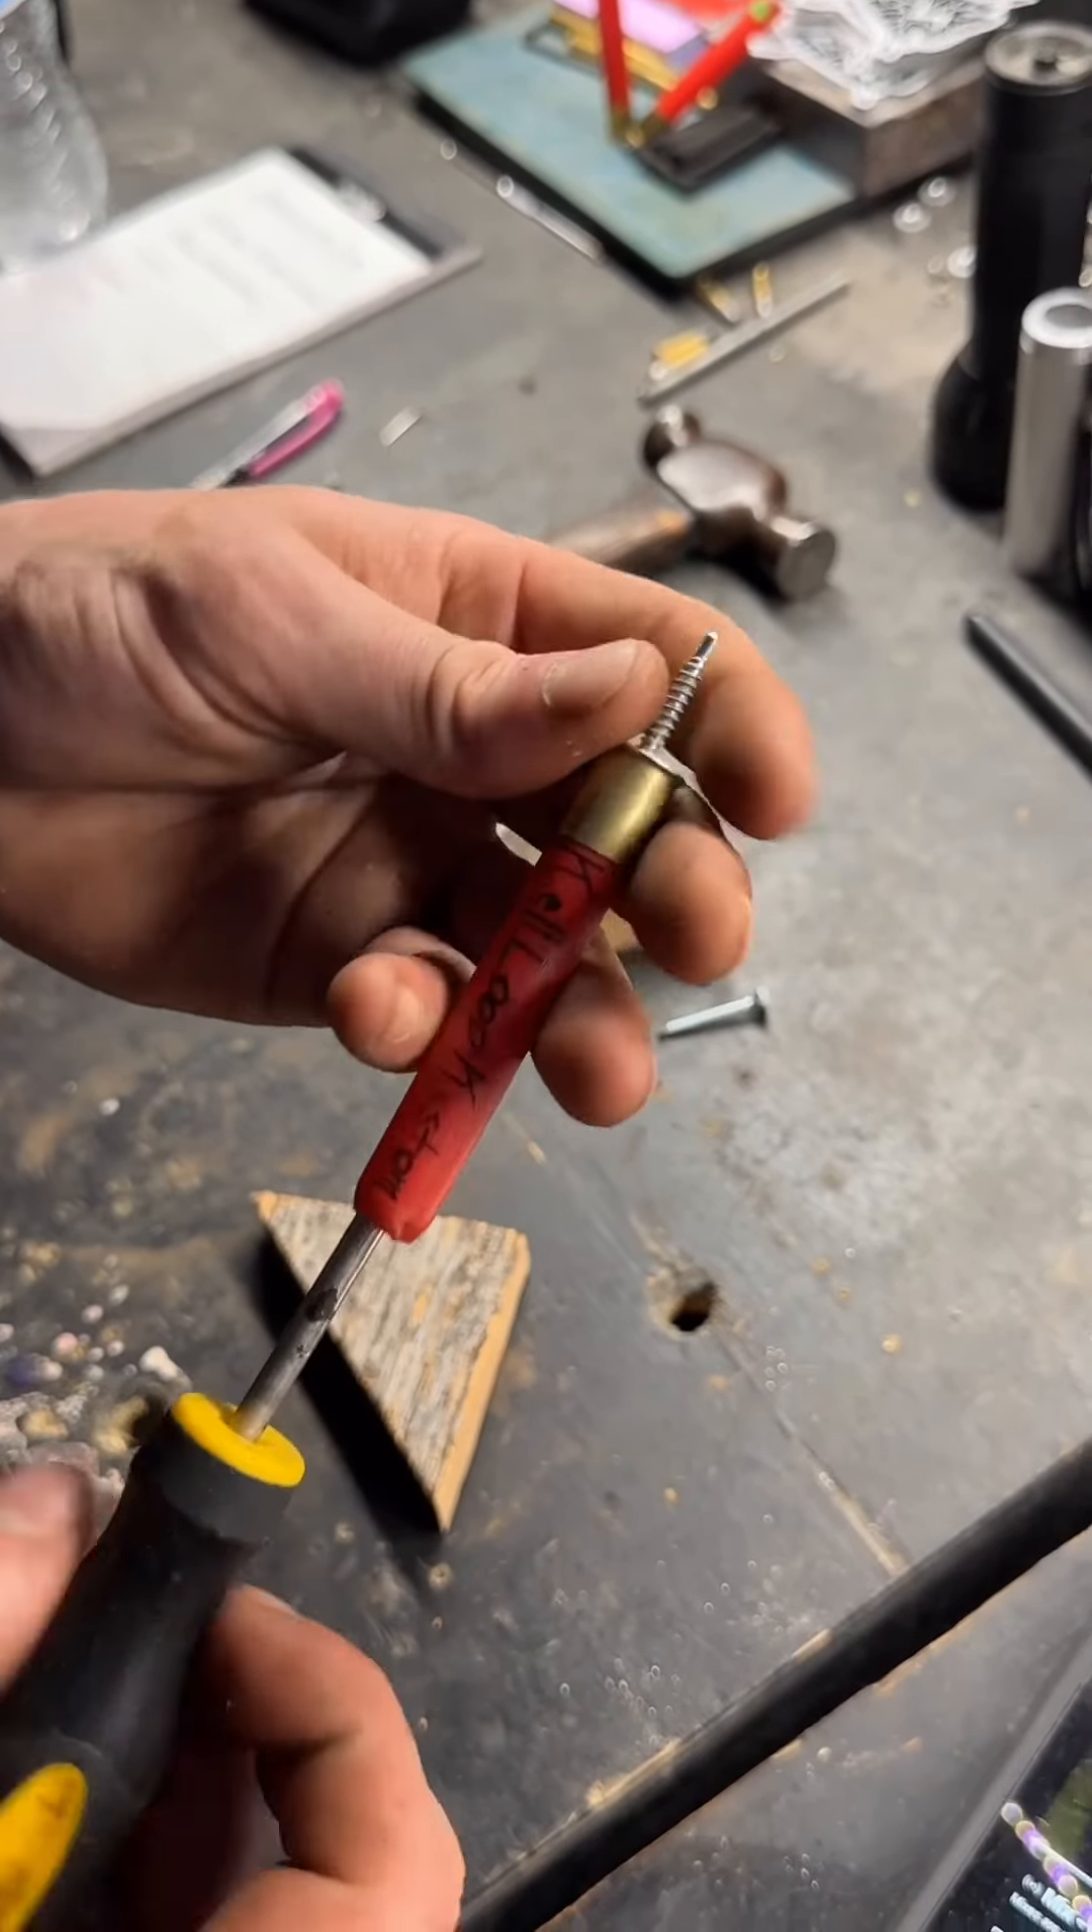So I've already got a self-tapper in this shotgun shell.